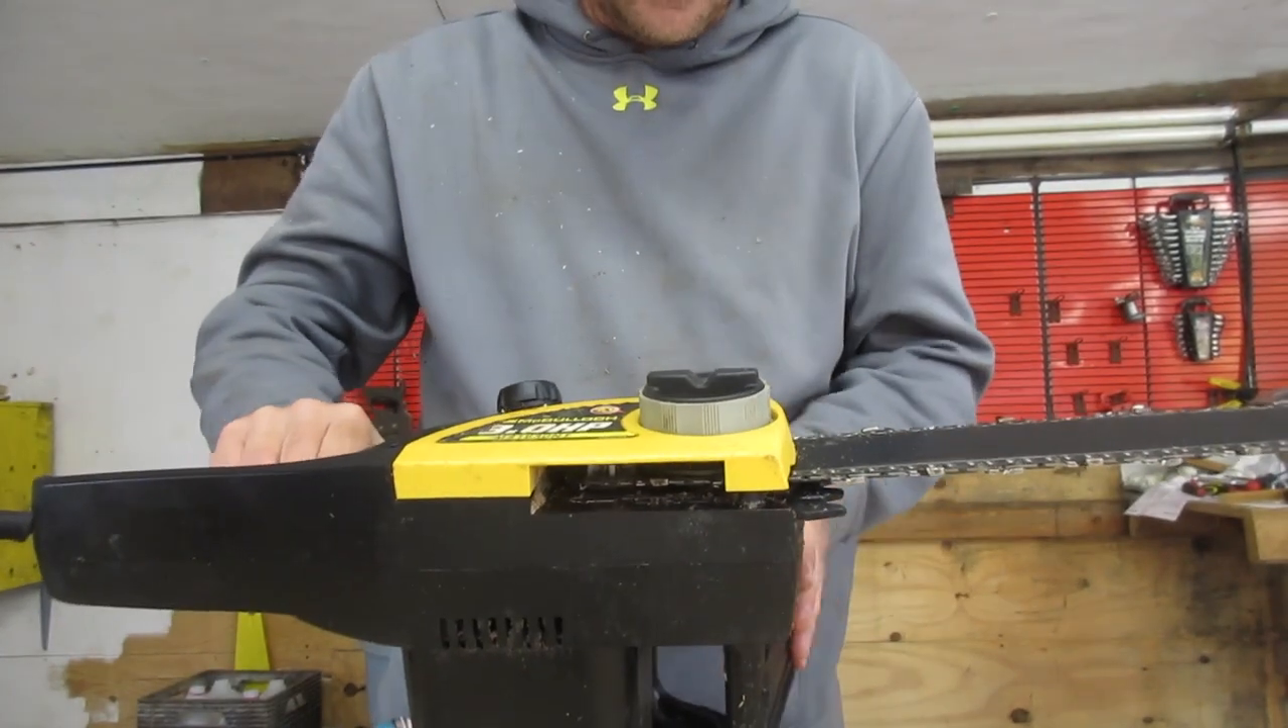We have put our chainsaw back together.